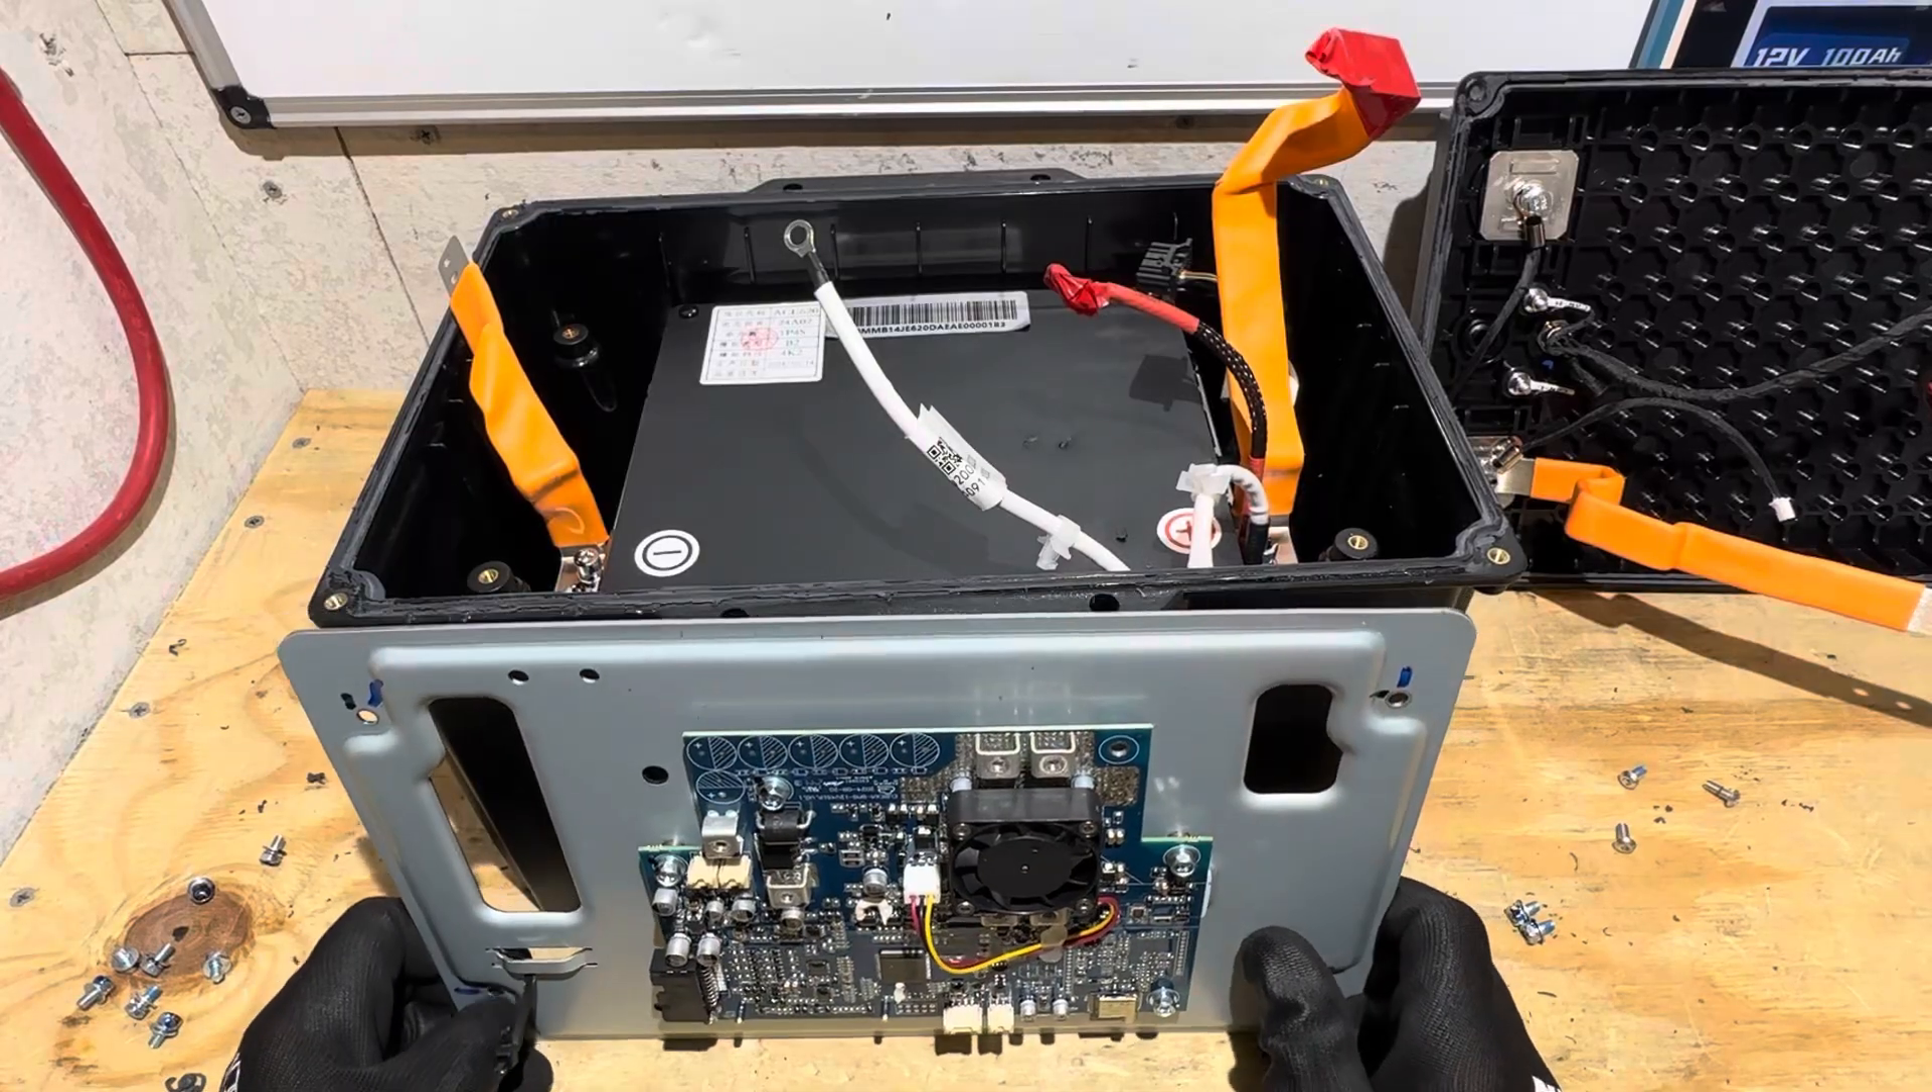So there is where the BMS is mounted on this steel plate.